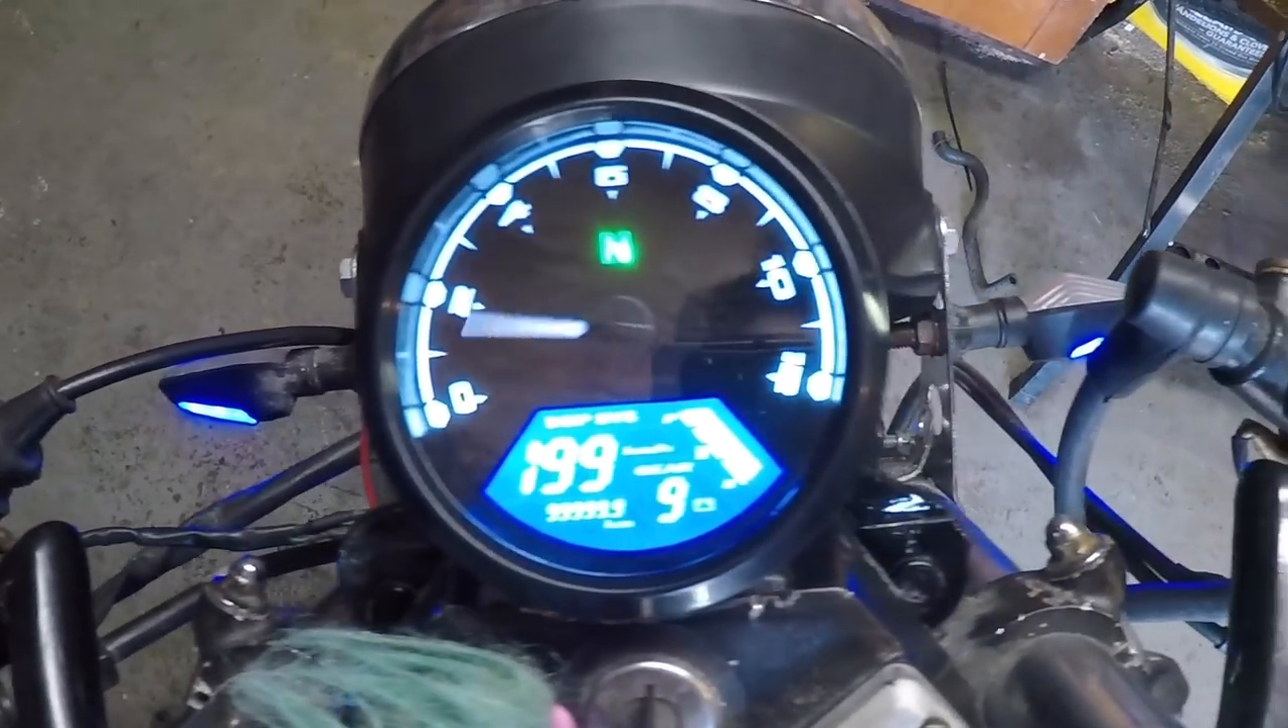Alright guys, so I've got the new speedometer tachometer unit installed. Everything's wired up correctly, and it was actually a lot easier the second time around.